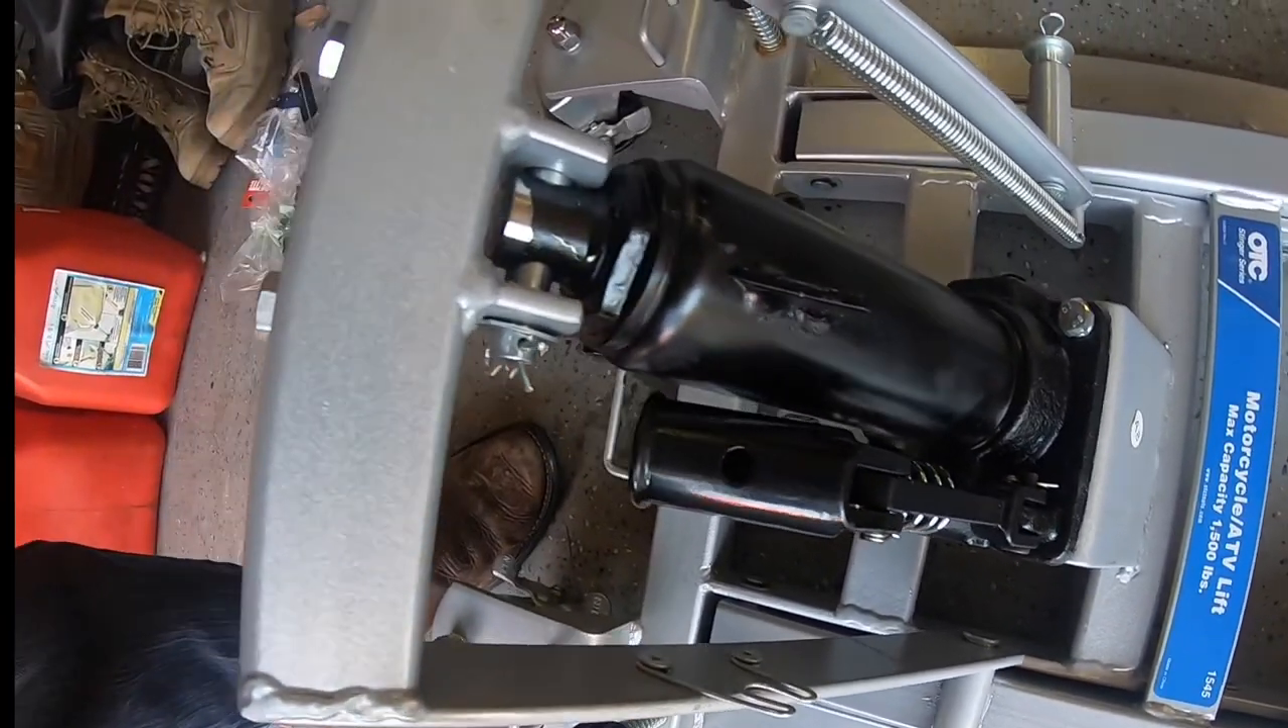All right so there you go there is the actual hydraulic jack mounted.